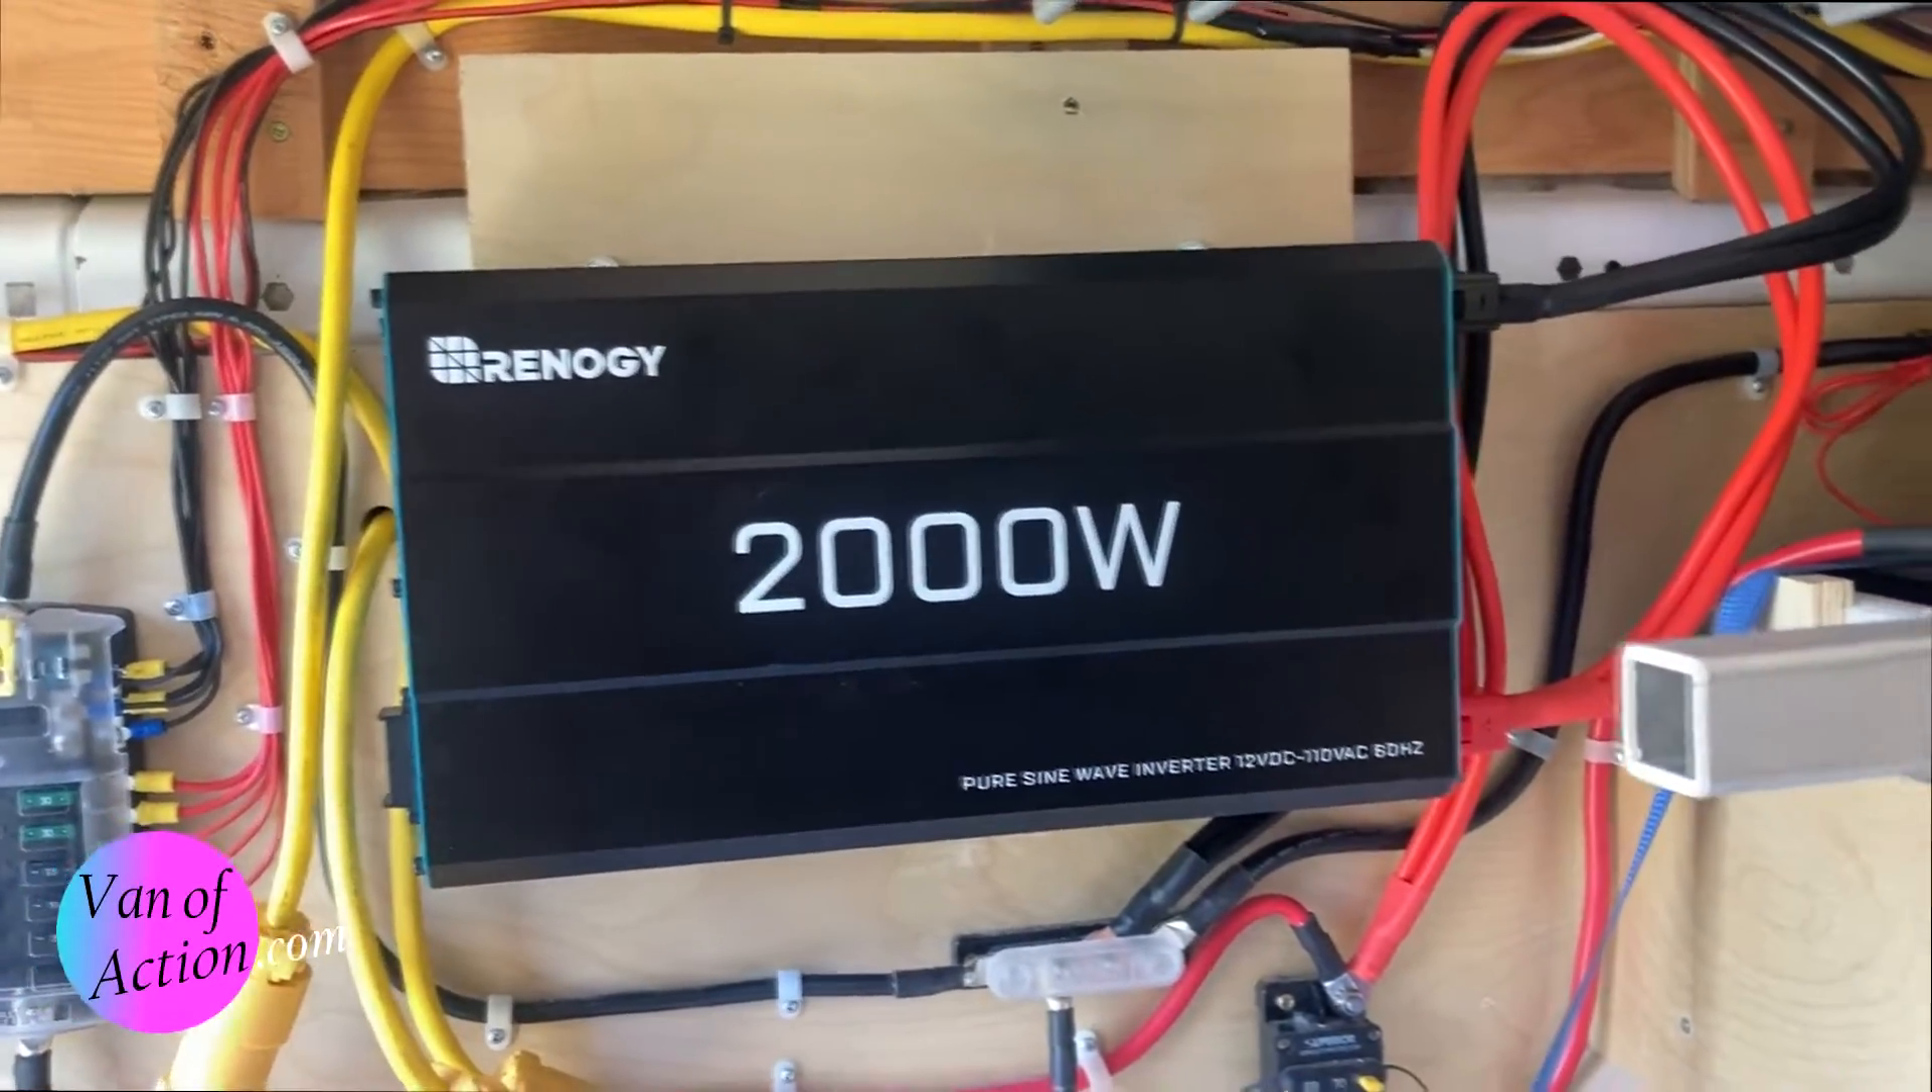And the 2000 watt pure sine wave inverter is installed on the wall it's wired into the batteries.